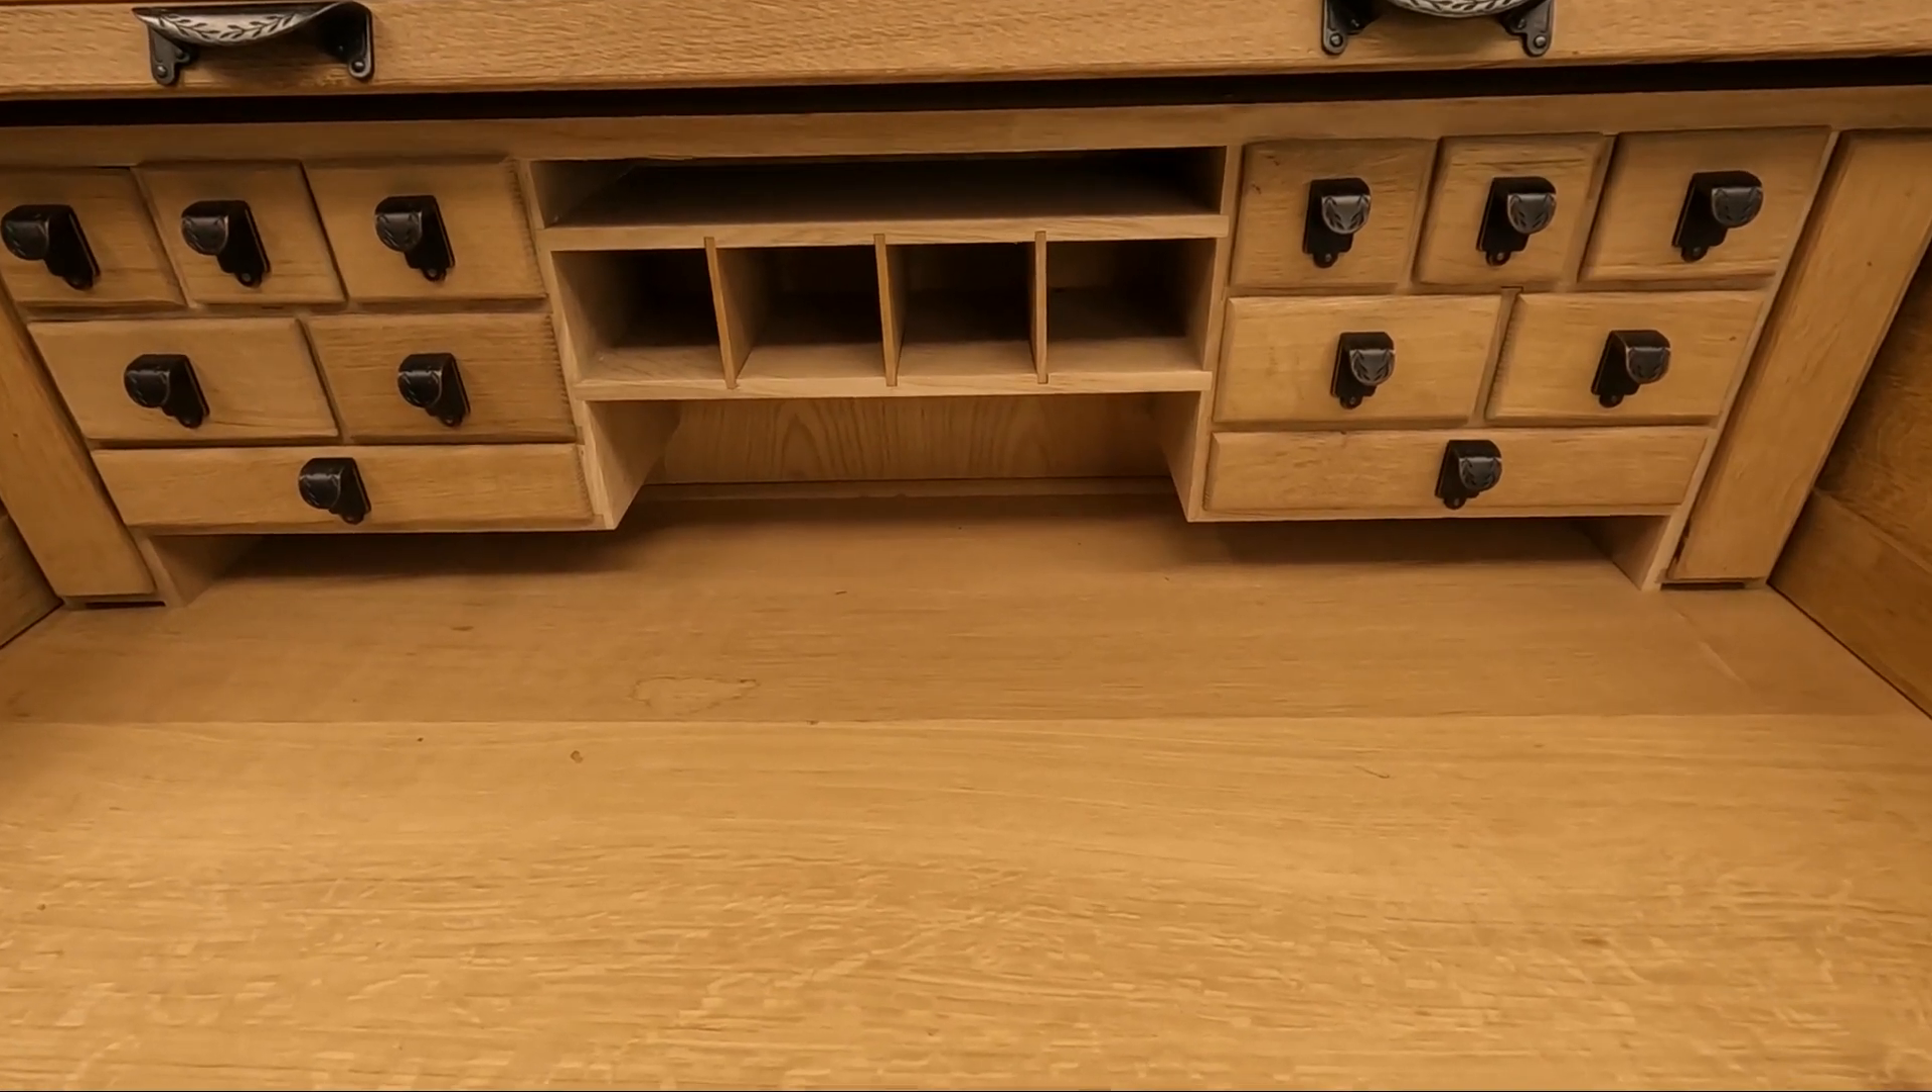Okay so here we are now after quite a few hours of work um and we've got these cubby drawers completed um and we've also got the handles in place.